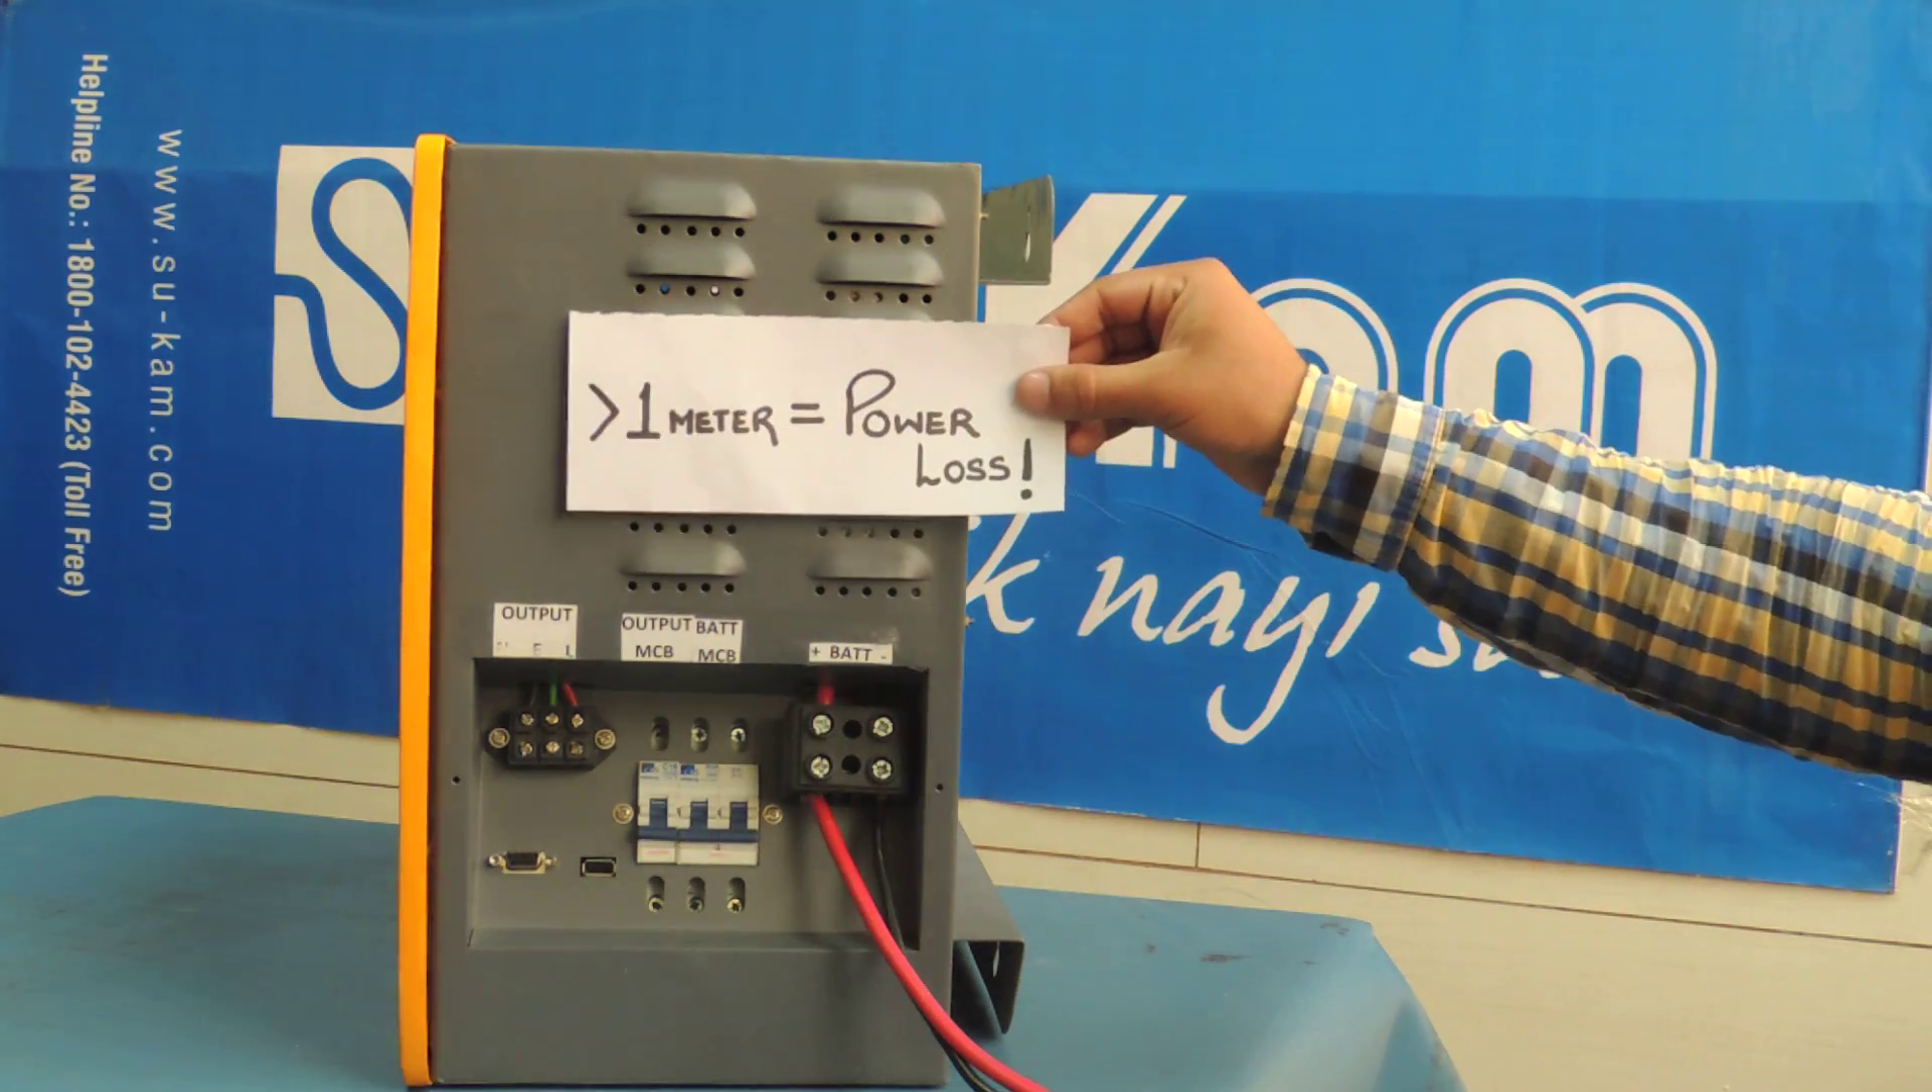जैसे कि आप देख सकते हैं हमने system के side panel पे battery wires connect कर दिये हैं।